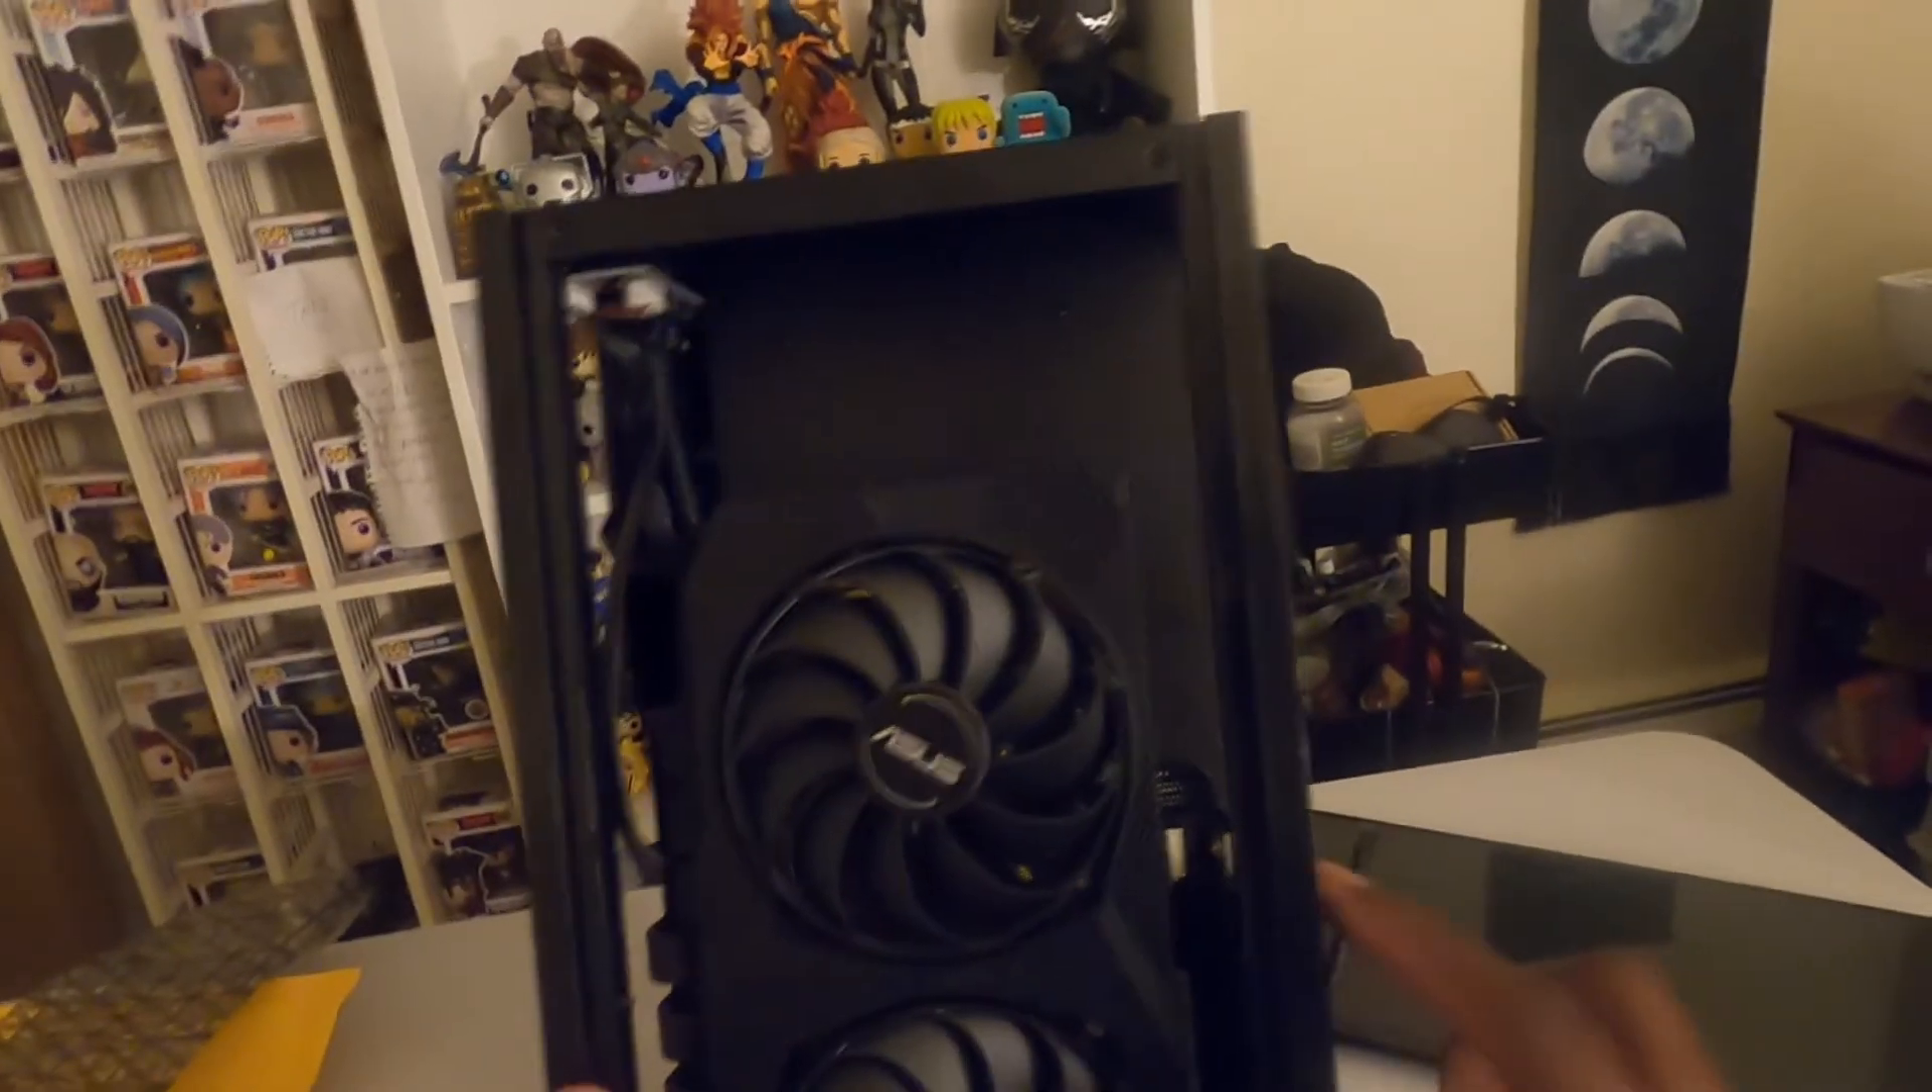I put the GPU back in already.